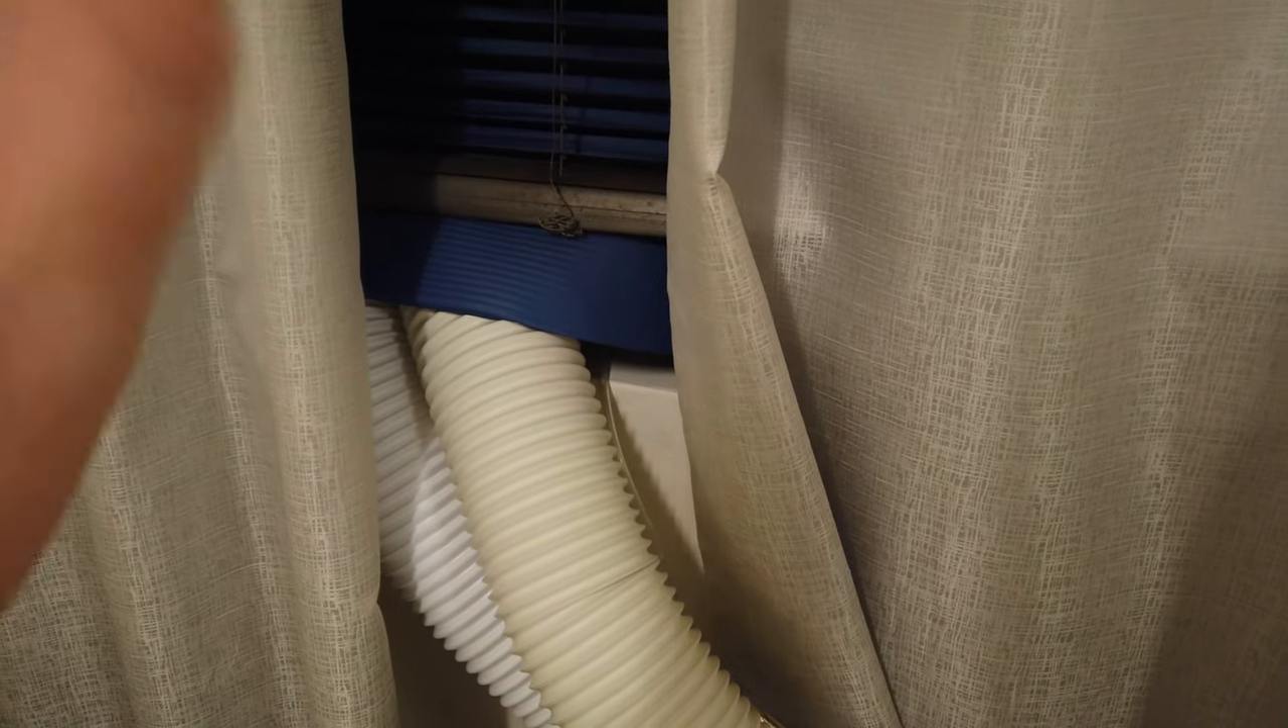Got the two tubes running out the window.